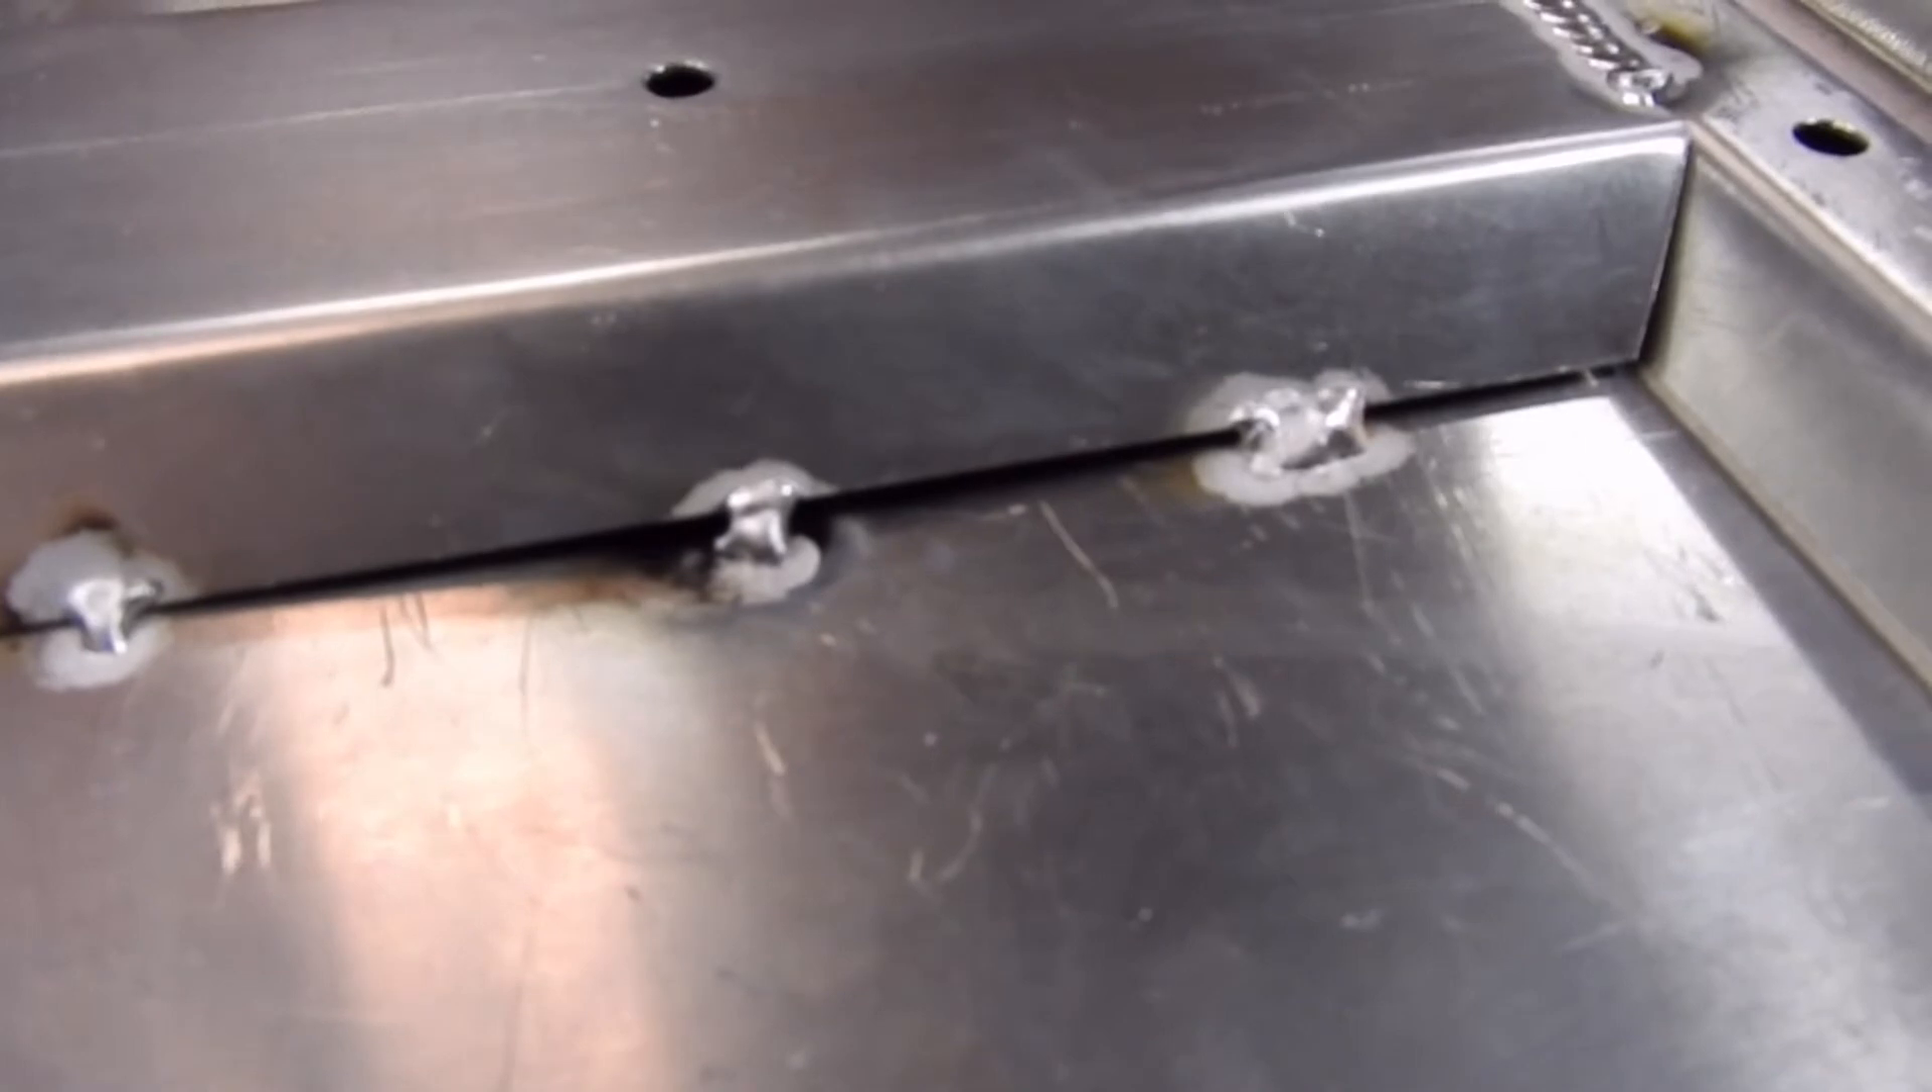This bottom piece of sheet metal has heated up, pushed away from the gap.